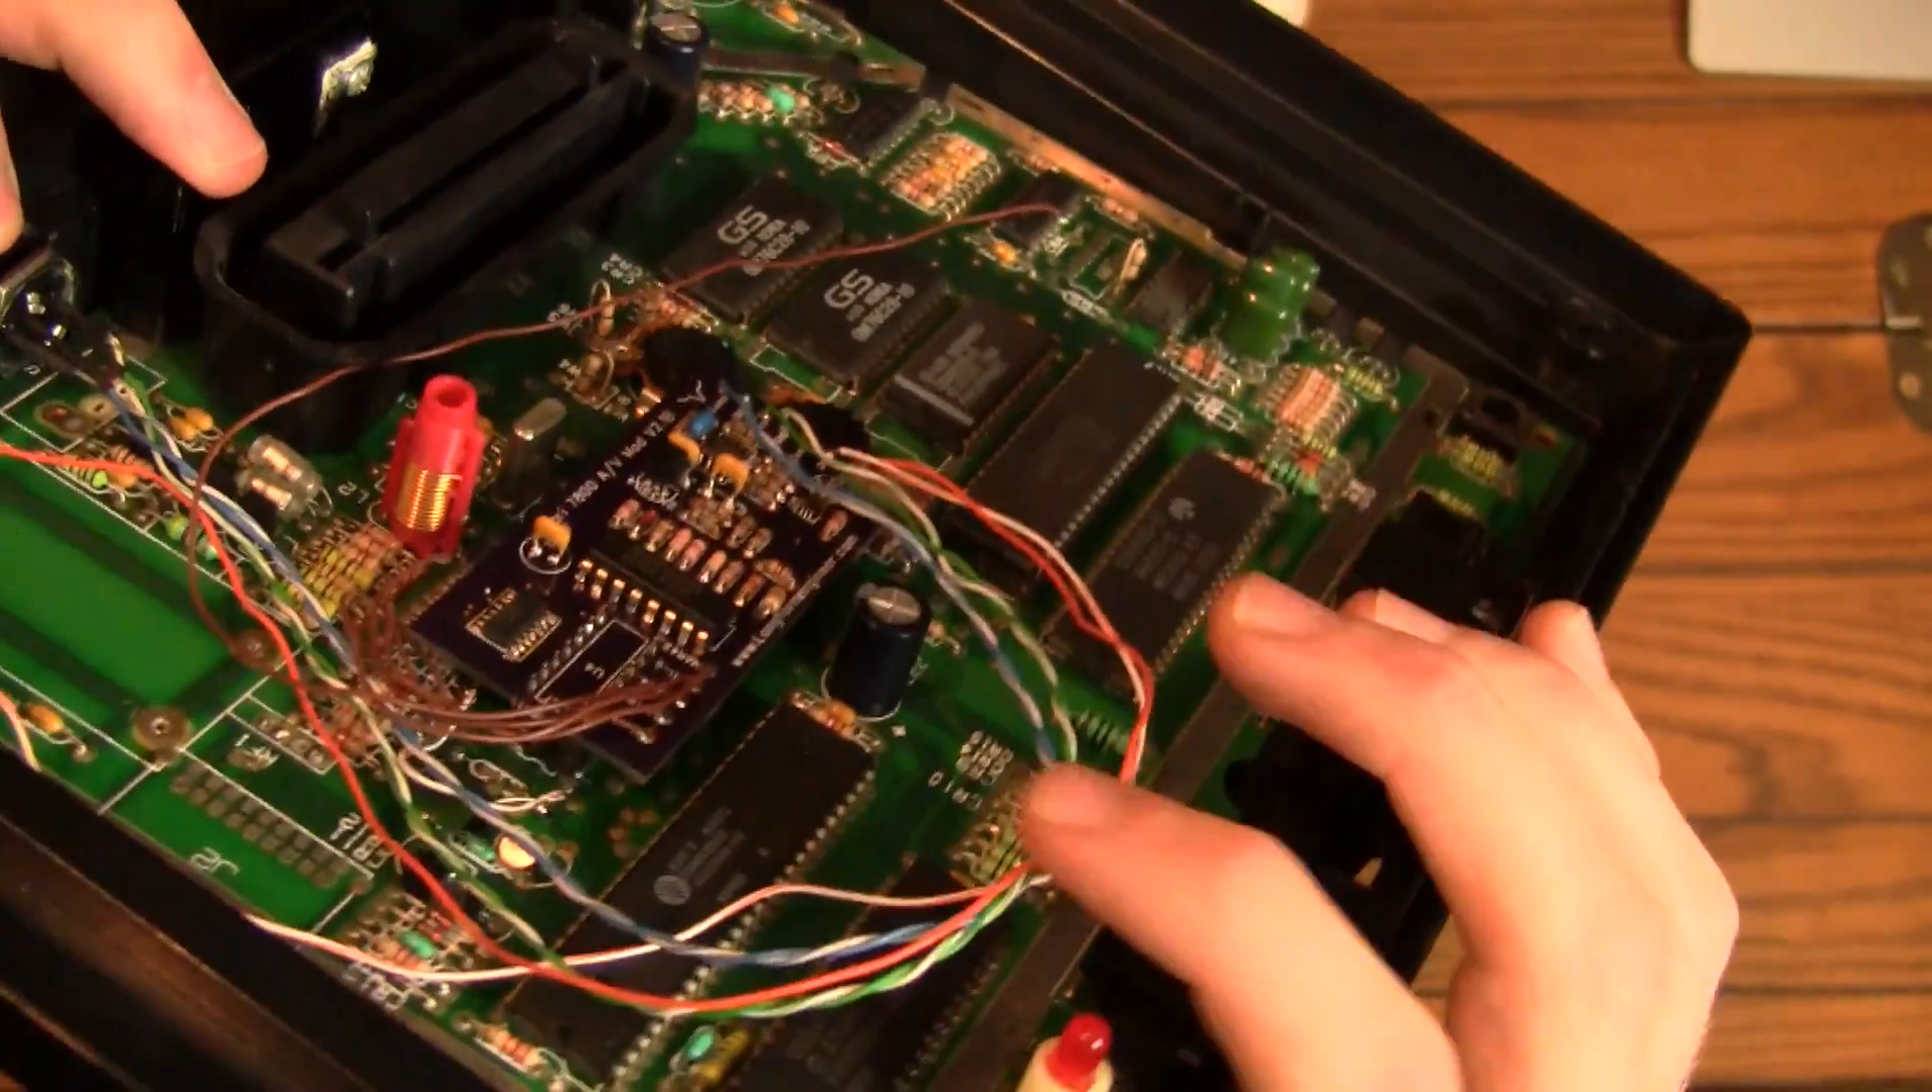And then we put our little sort of daughter board here on into the socket.